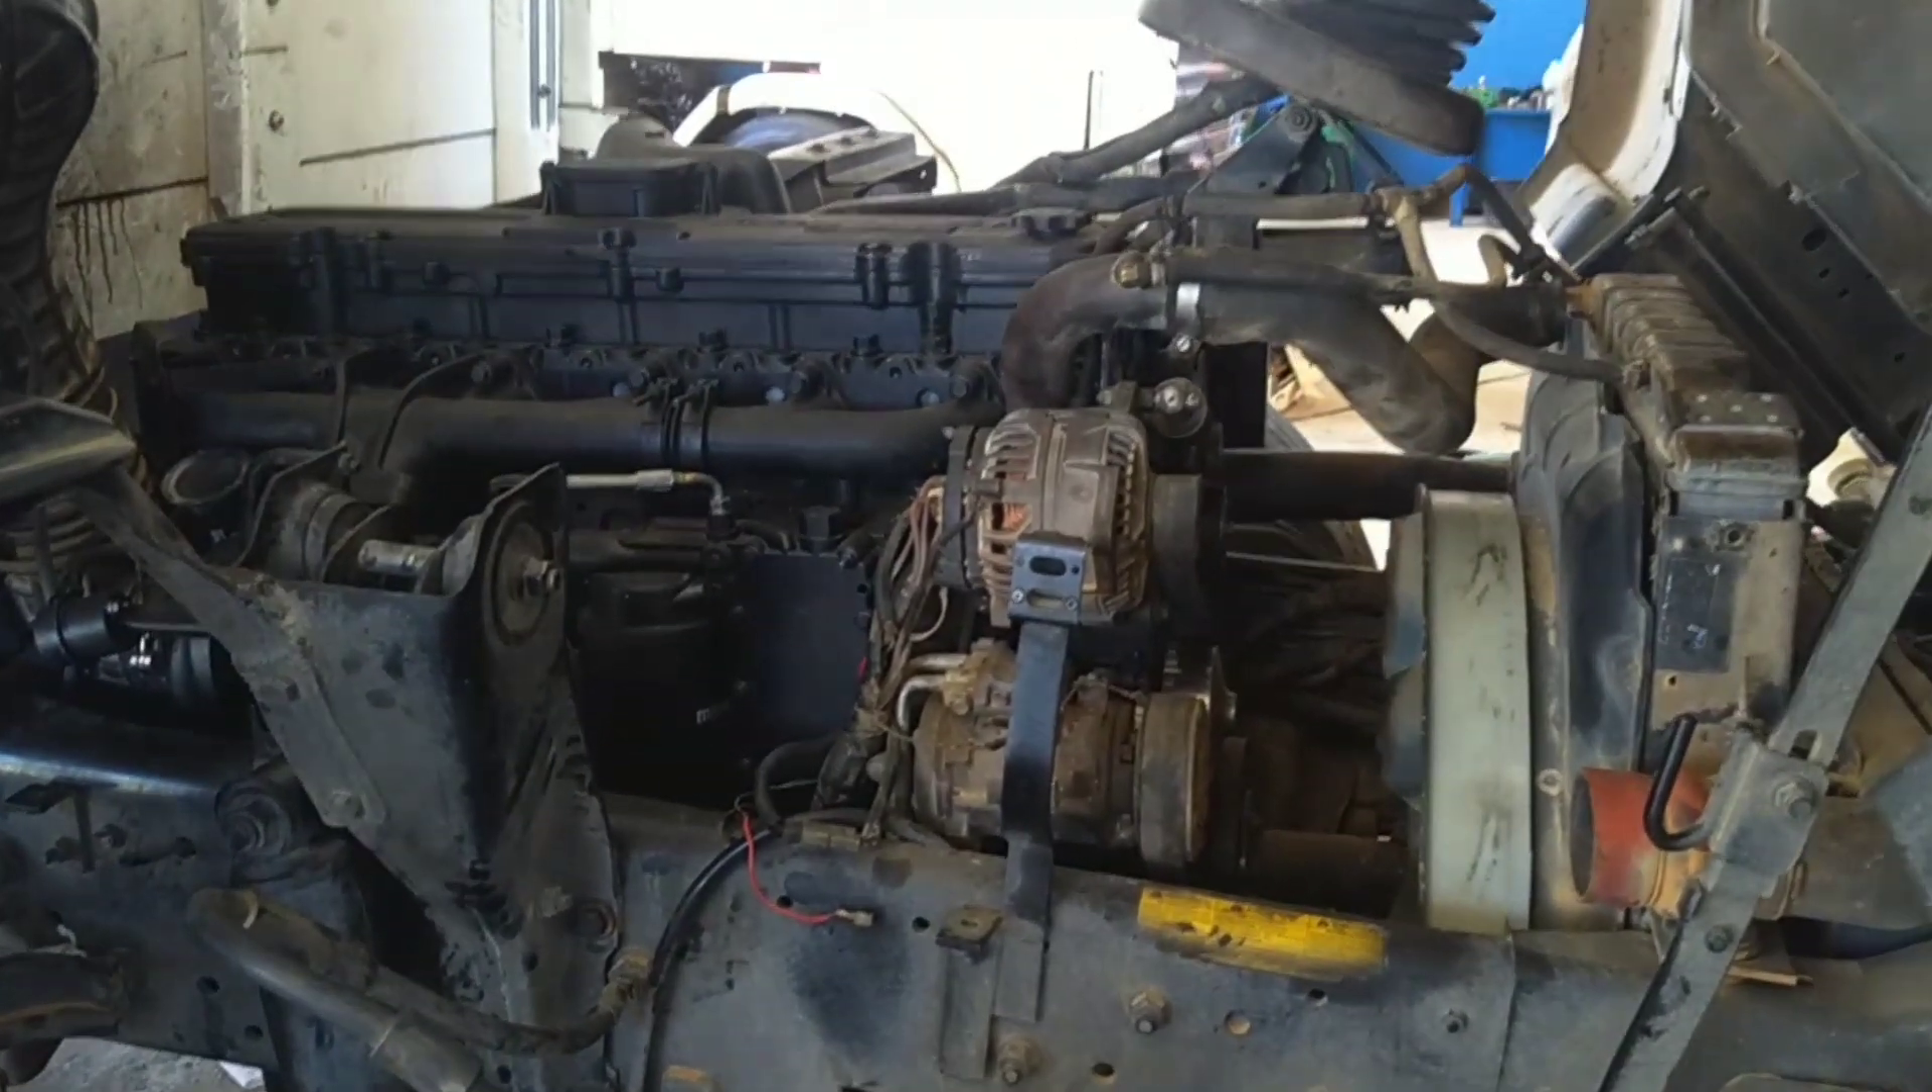É o motor aí, ó. Já no lugar.